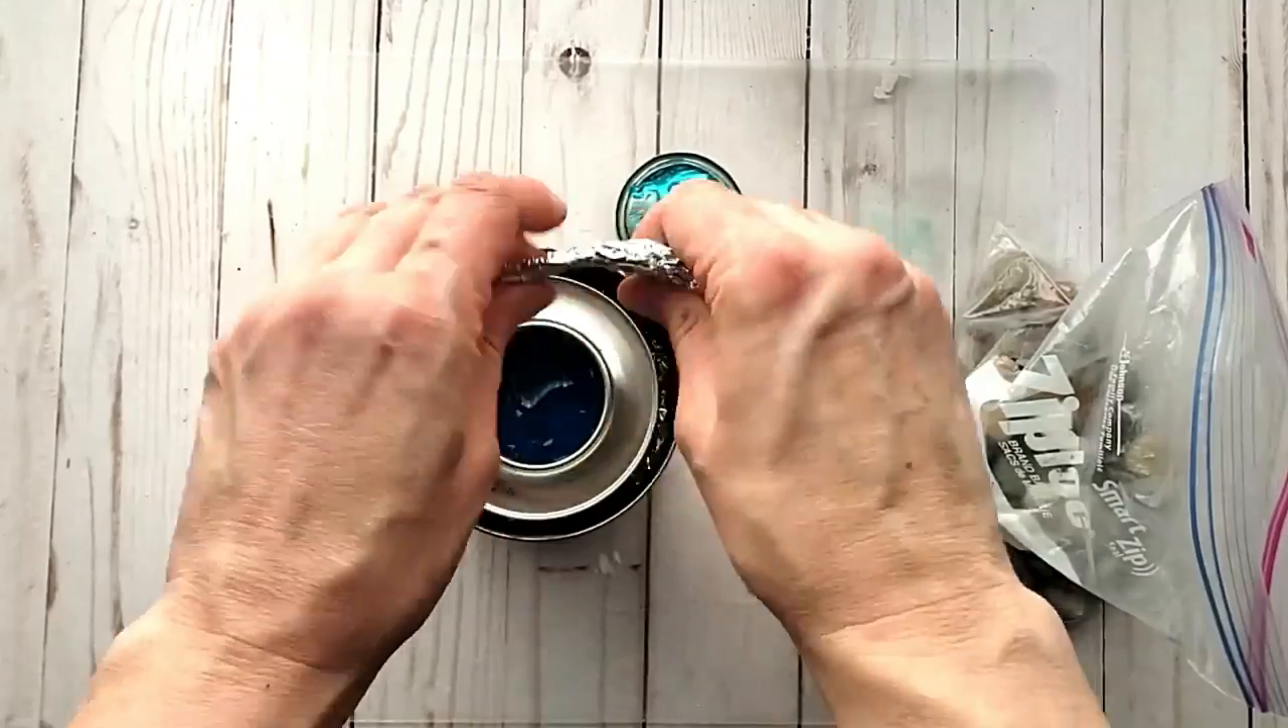As you can see there's a bit of a gap around my fuel canister.